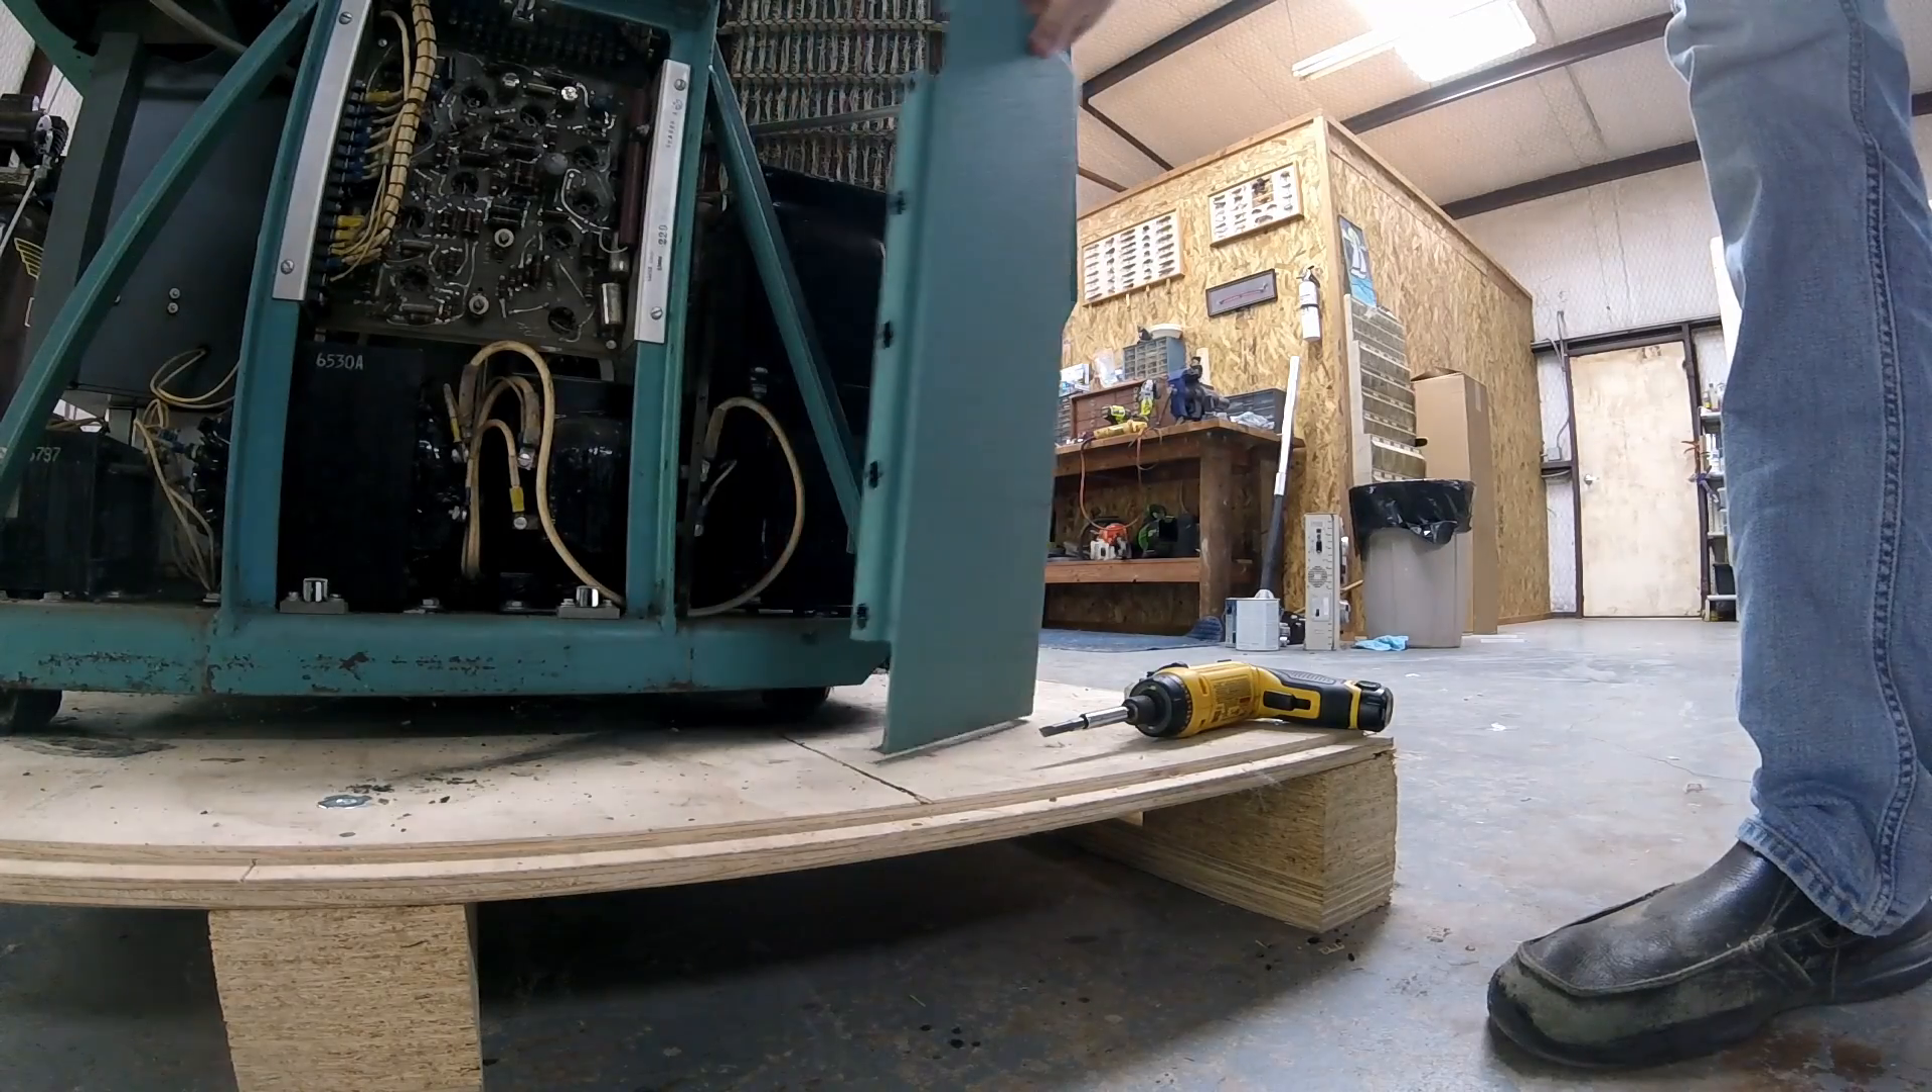And with all the screws removed the panel pulls right off.